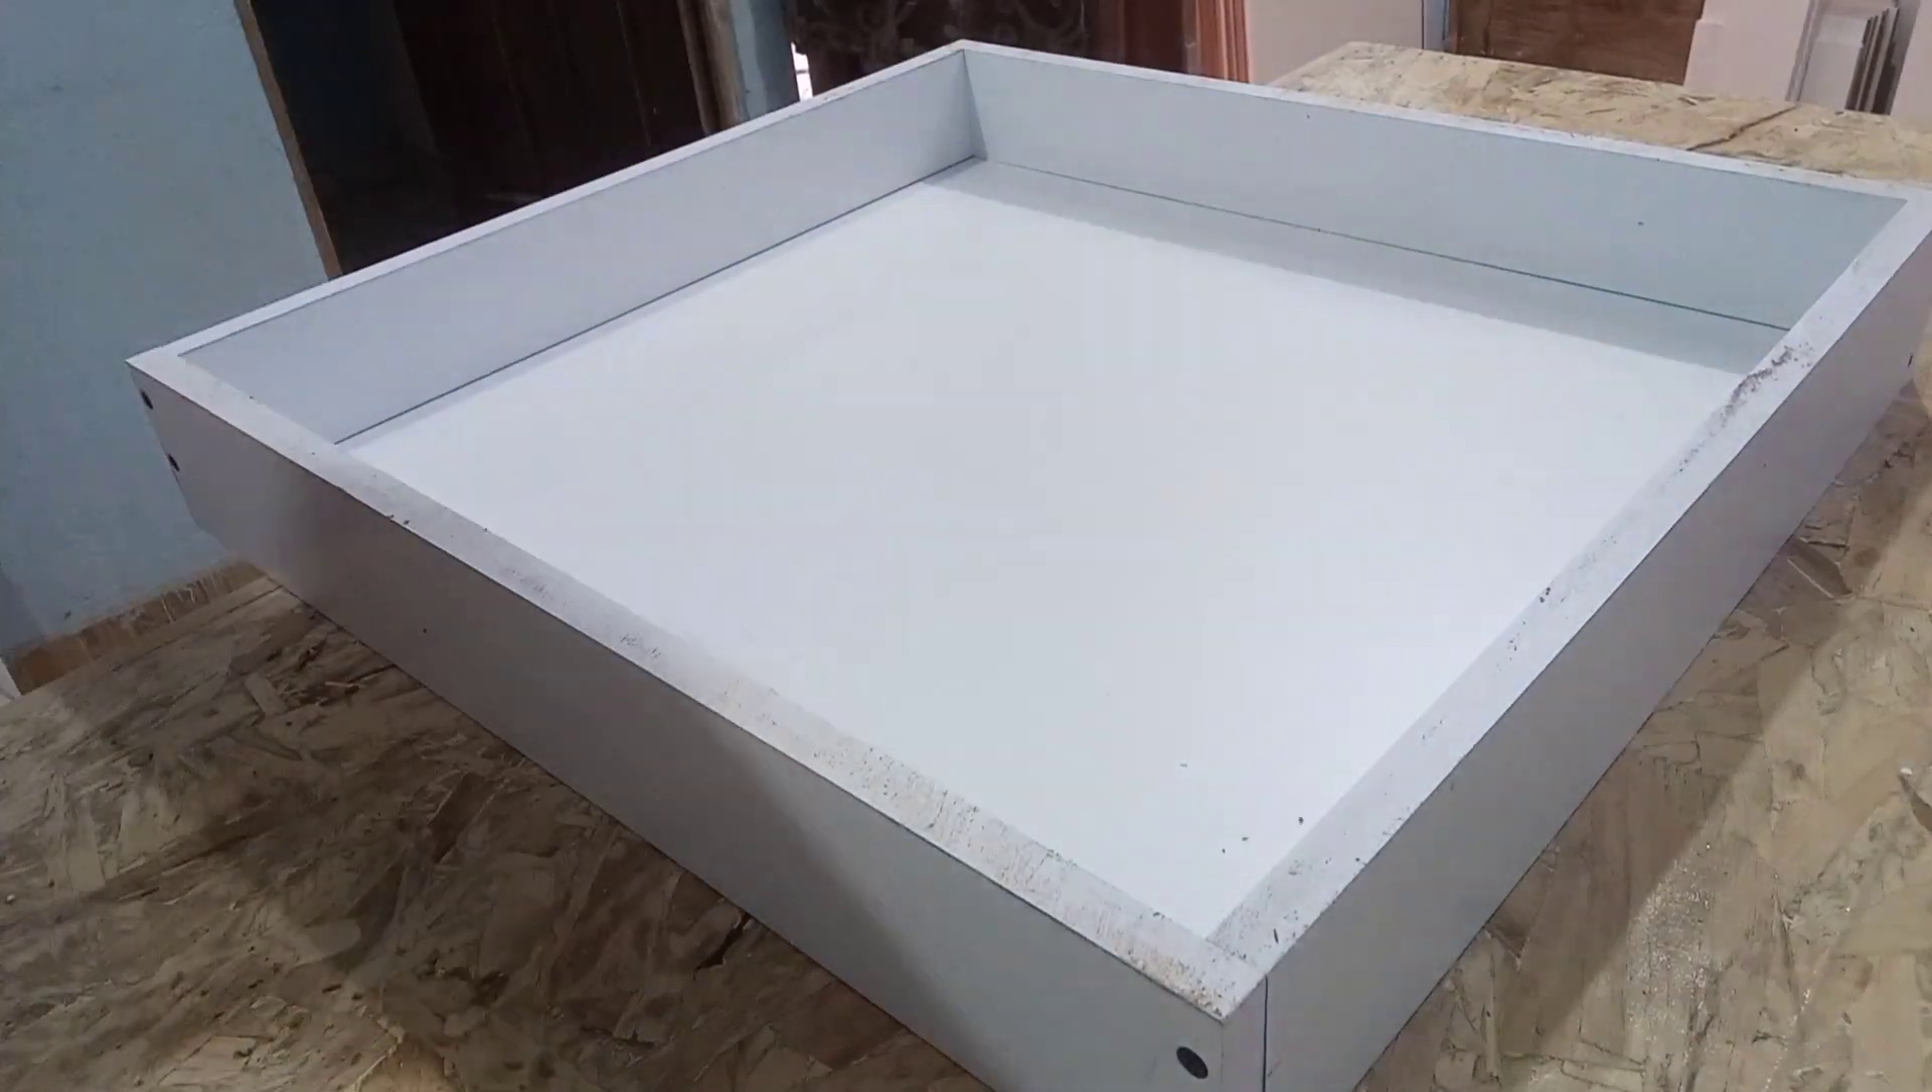Listo, ya tenemos nuestro cajón armado de una manera fácil, rápida y sin batallar.